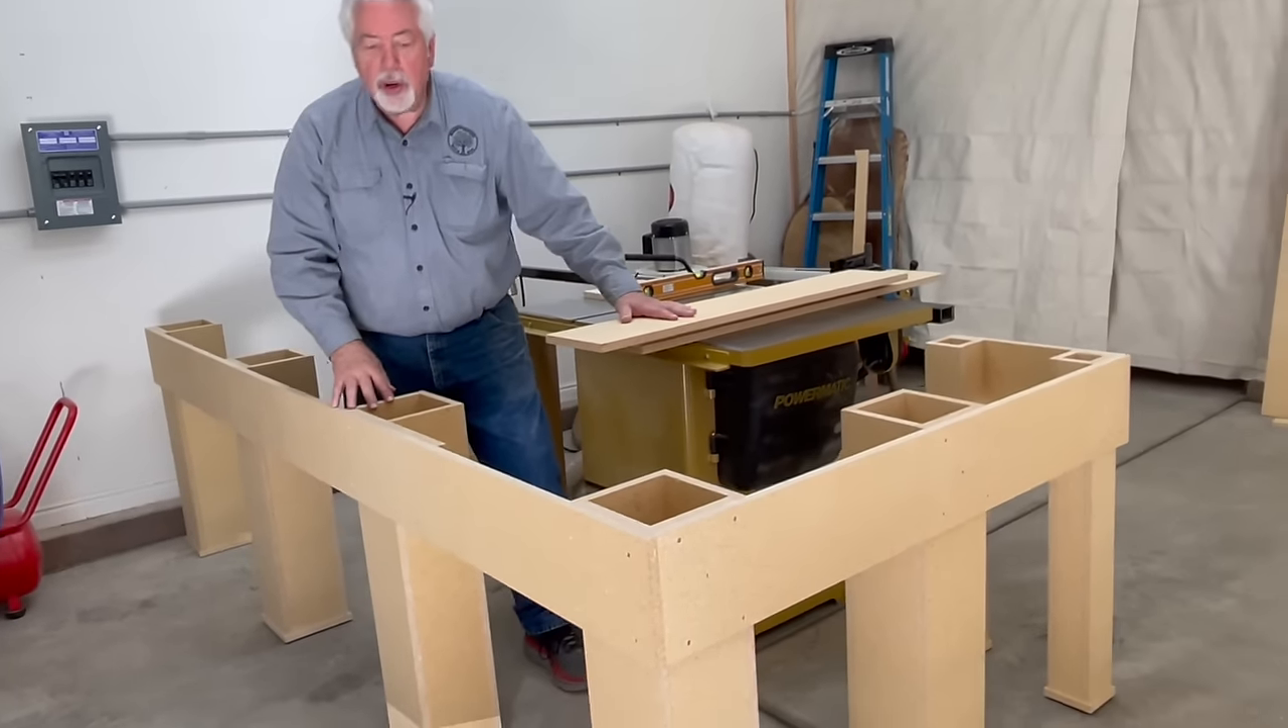We now have our posts our columns set into the configuration that I wanted to have them for the bottom of our table.